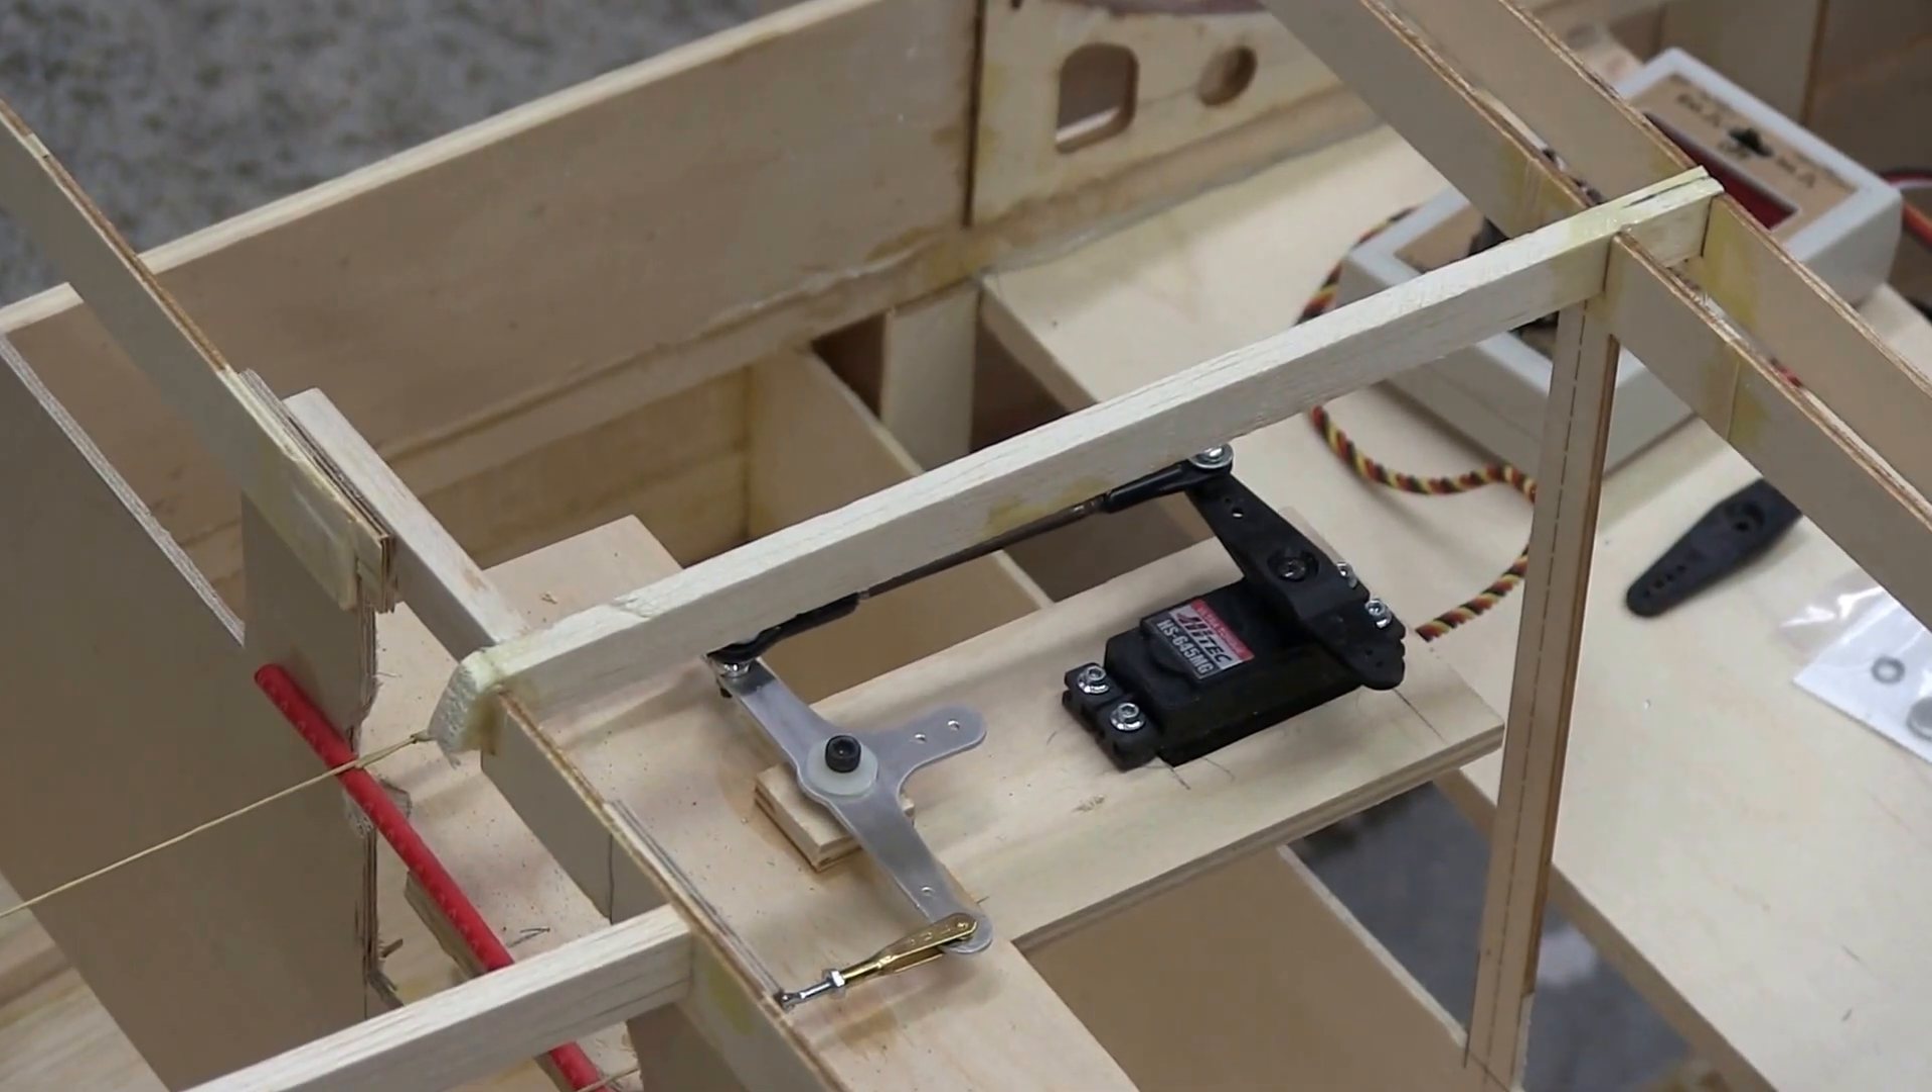You can see right over here we've got our servo tied in with a bell crank to power our Kevlar strings.